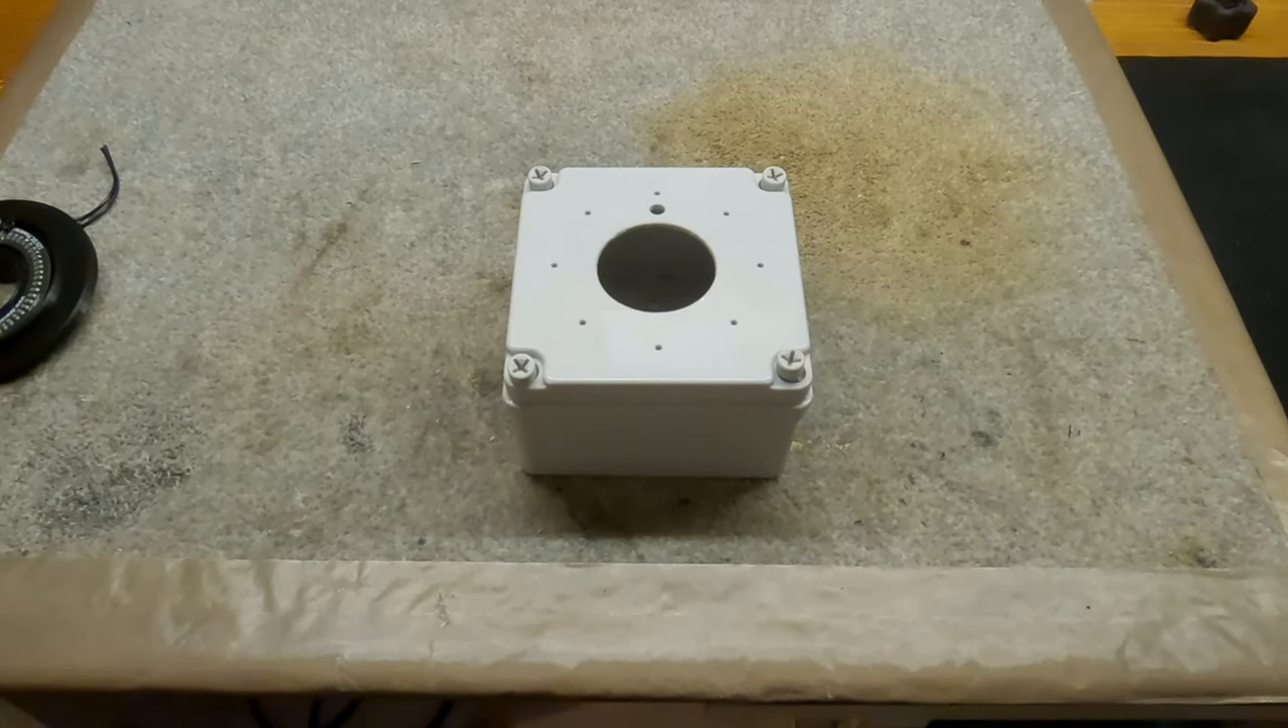Okay so the holes are drilled the tape's been removed from the box.